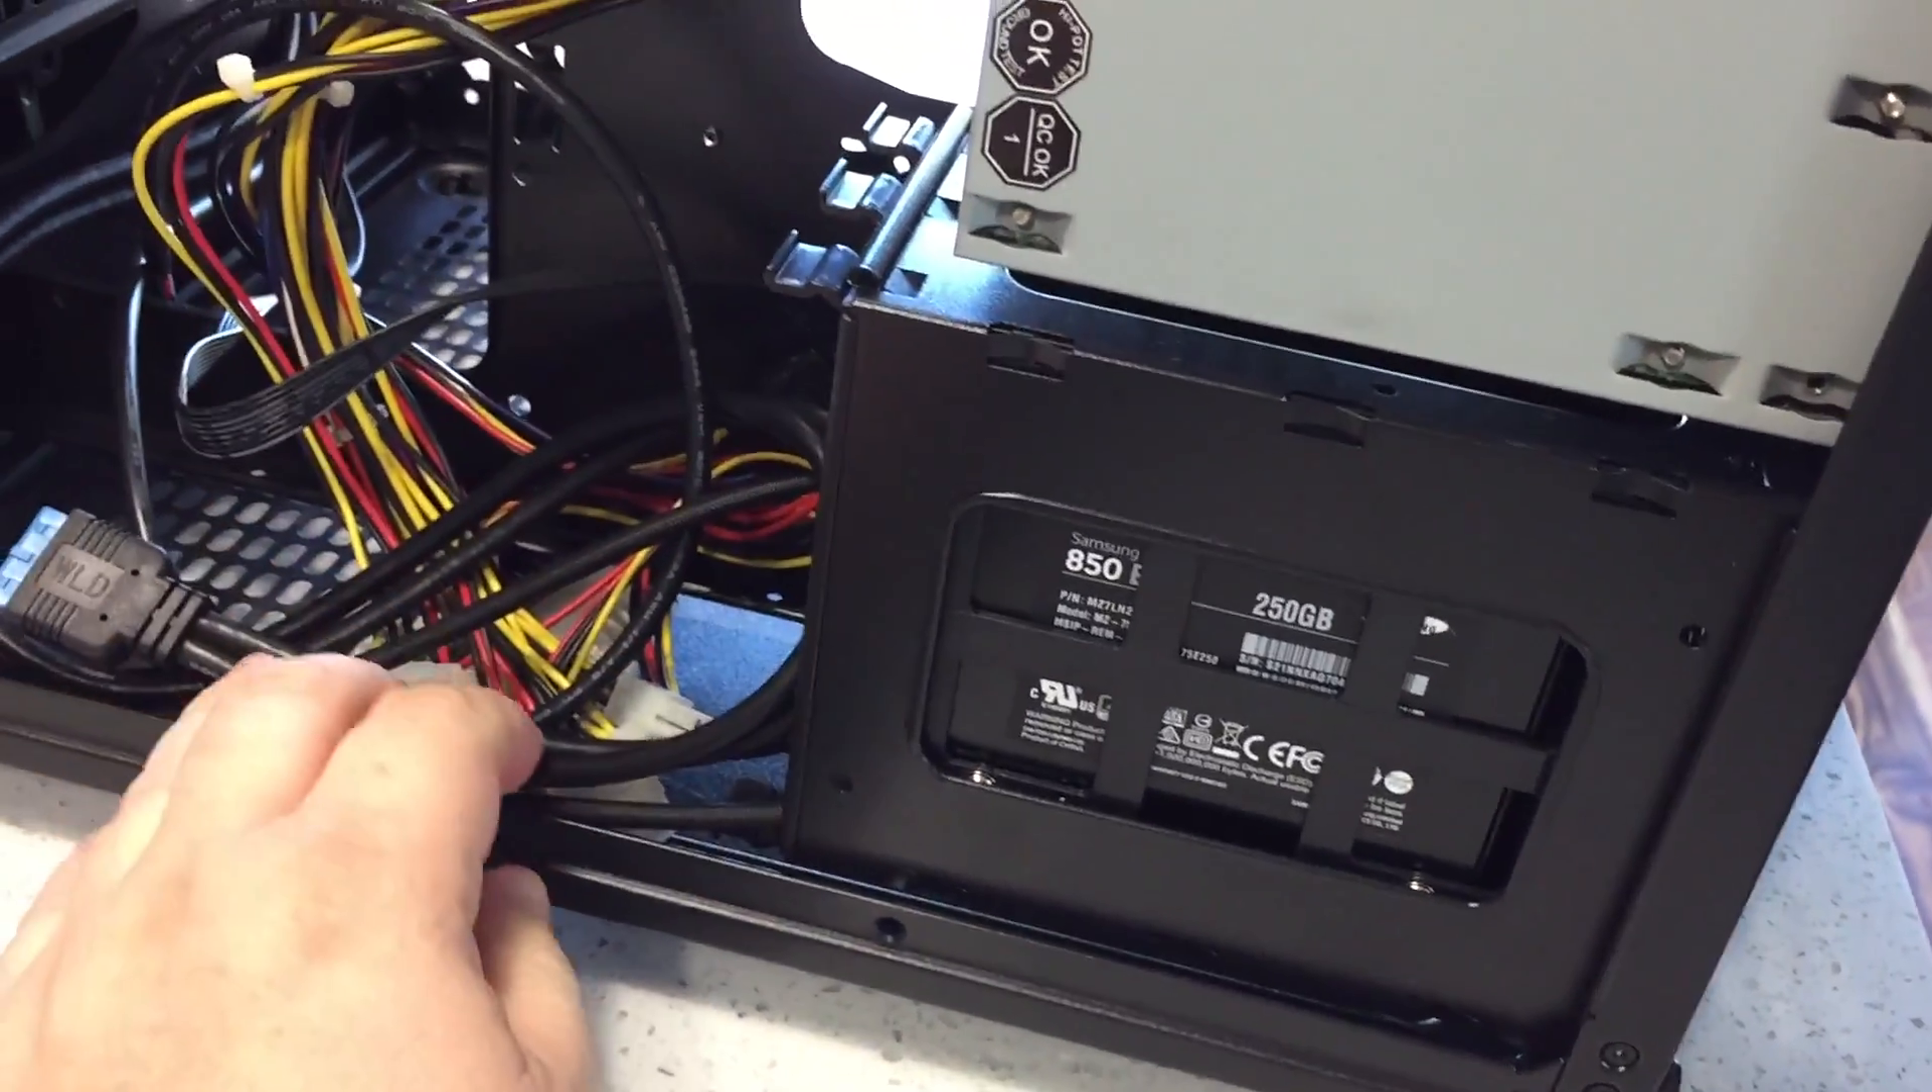But you can see I have the SSD already put in here.